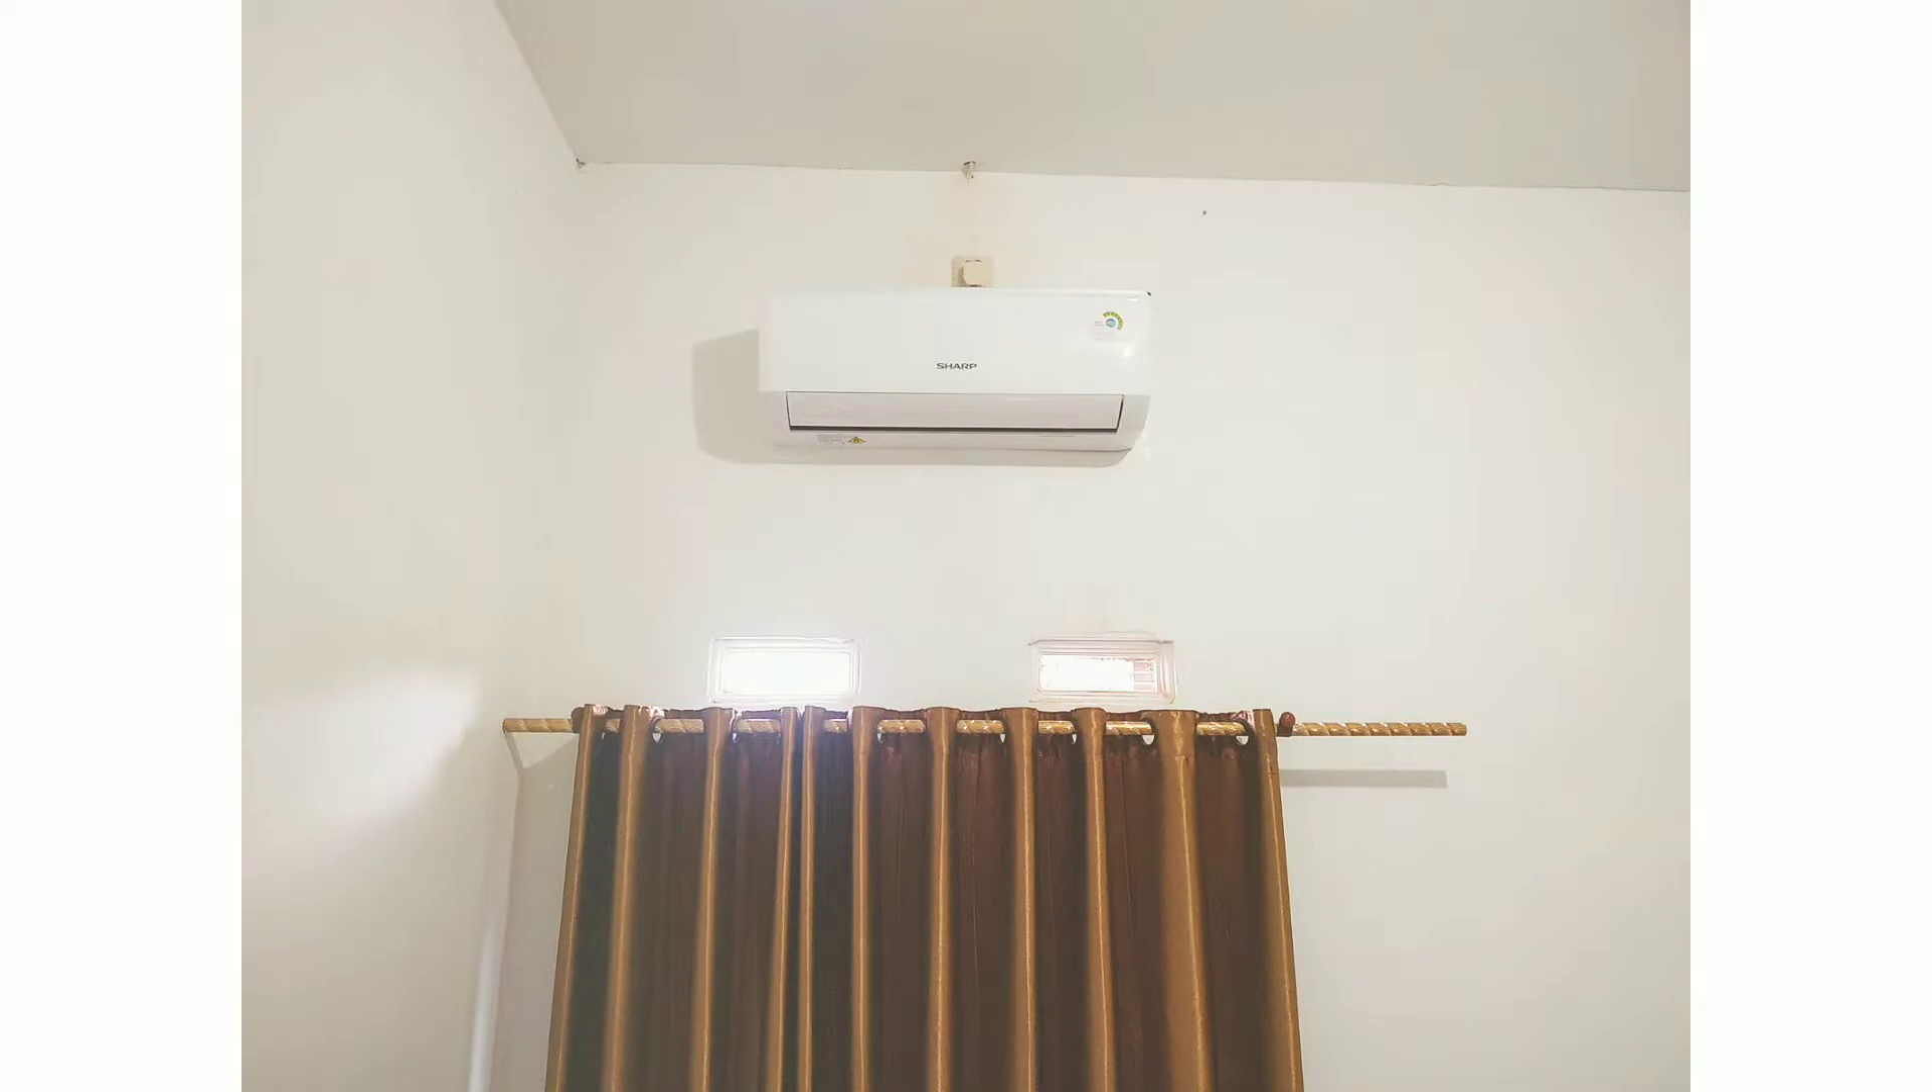Nah ini AC nya udah terpasang dengan sempurna udah udah rapih rapih banget malah pemasangannya.